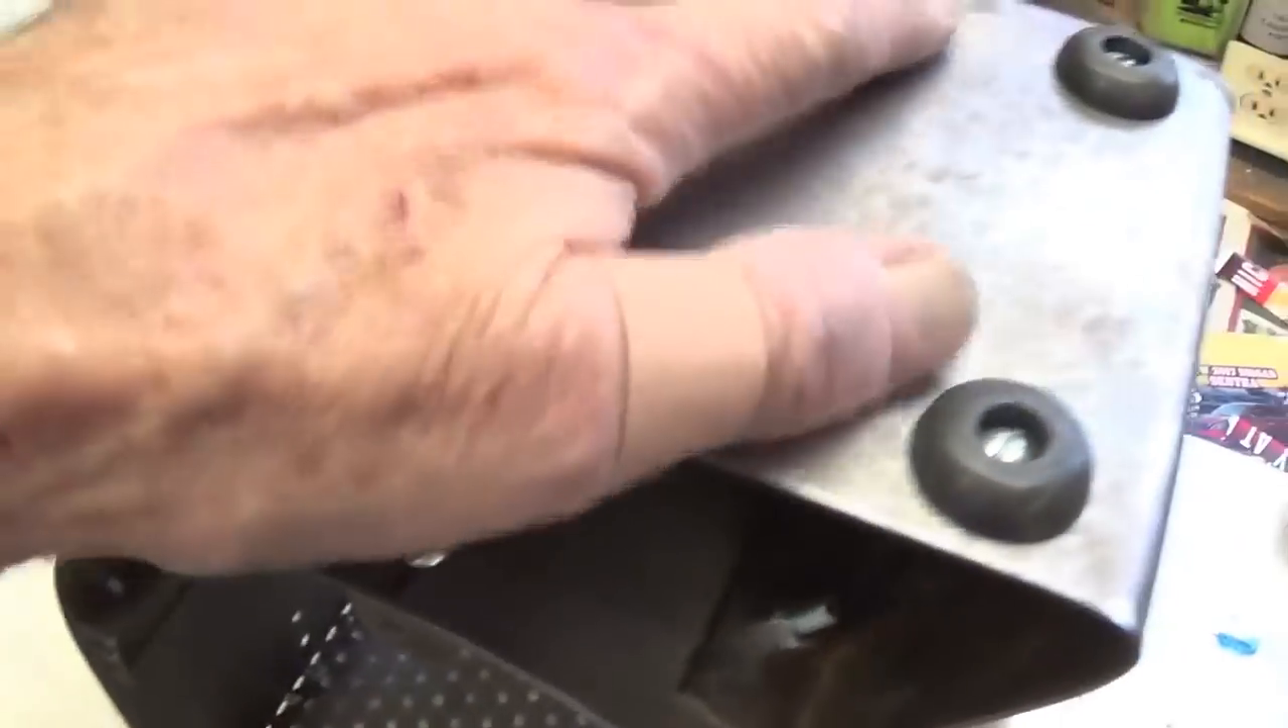Here we have the rubber feet screwed in place.